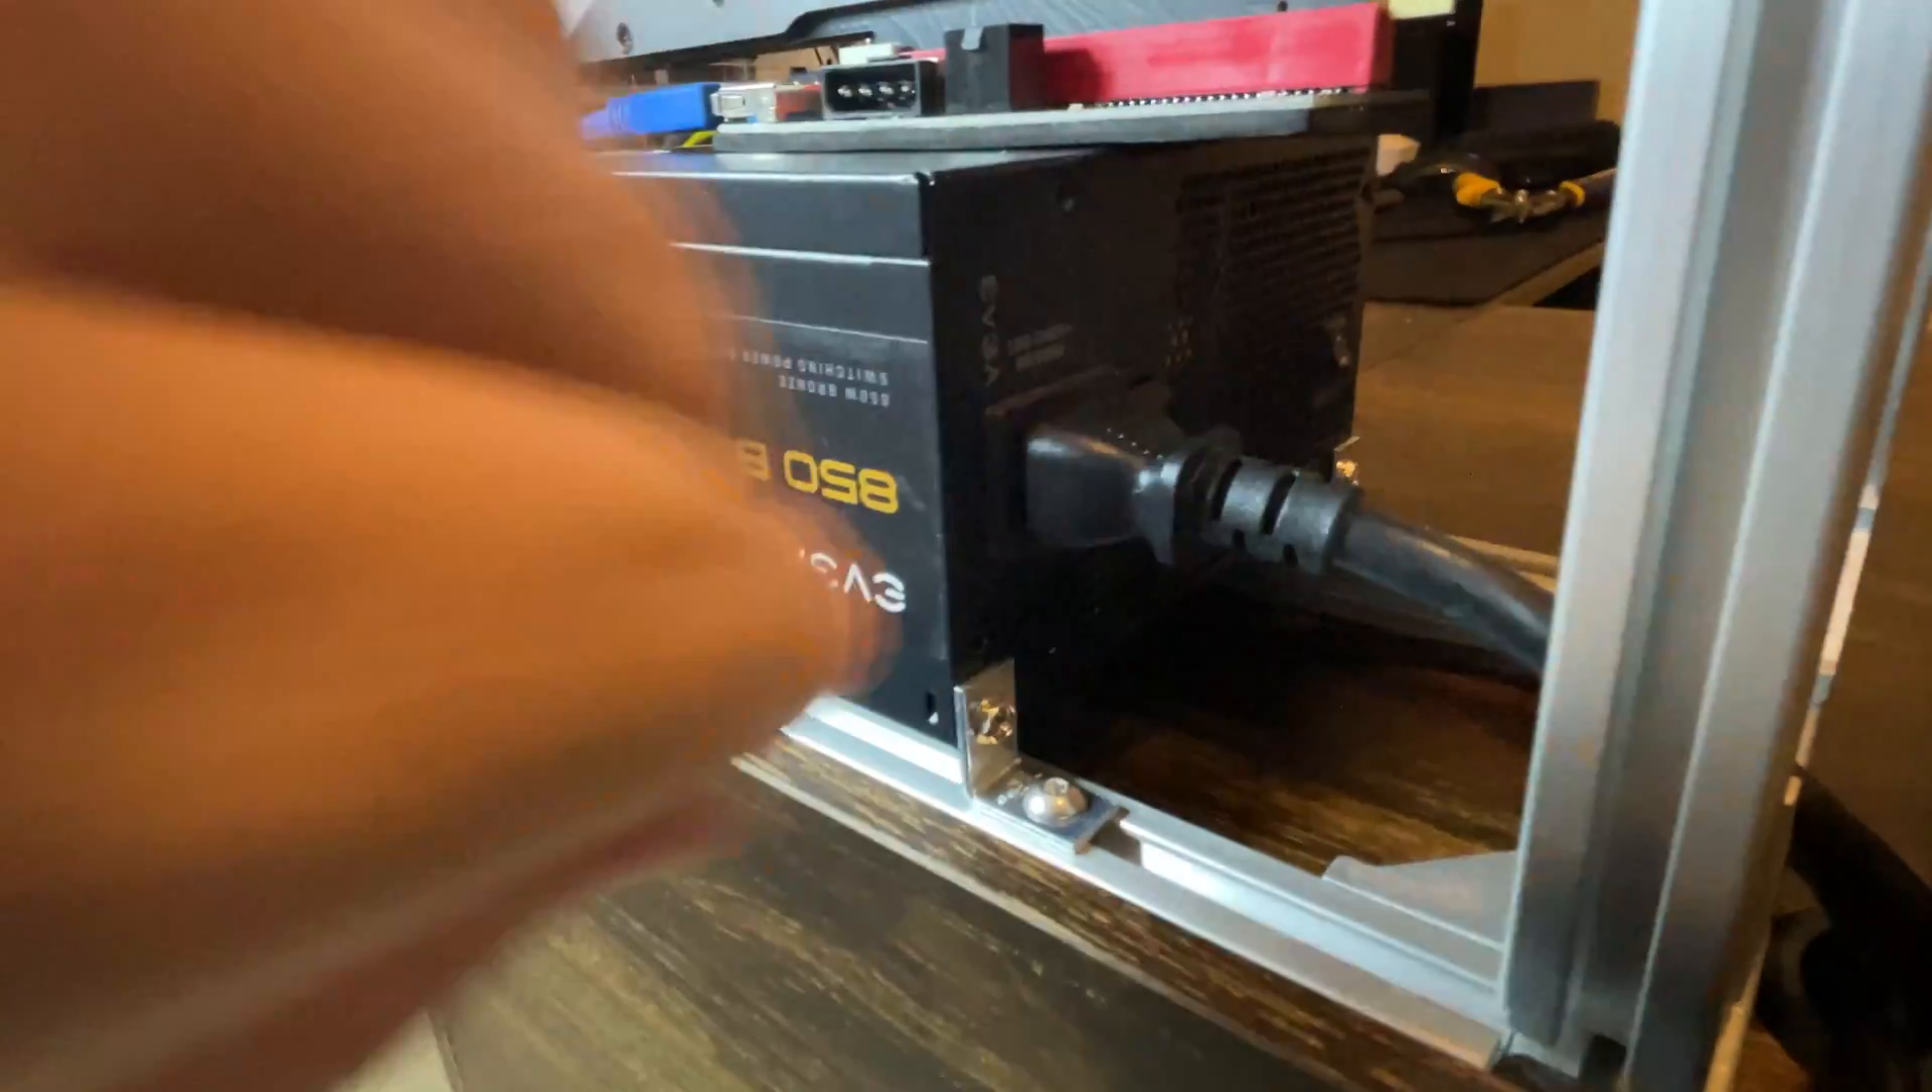I don't know if you guys can see that's the cable plugged in and it just goes up to the test bench.